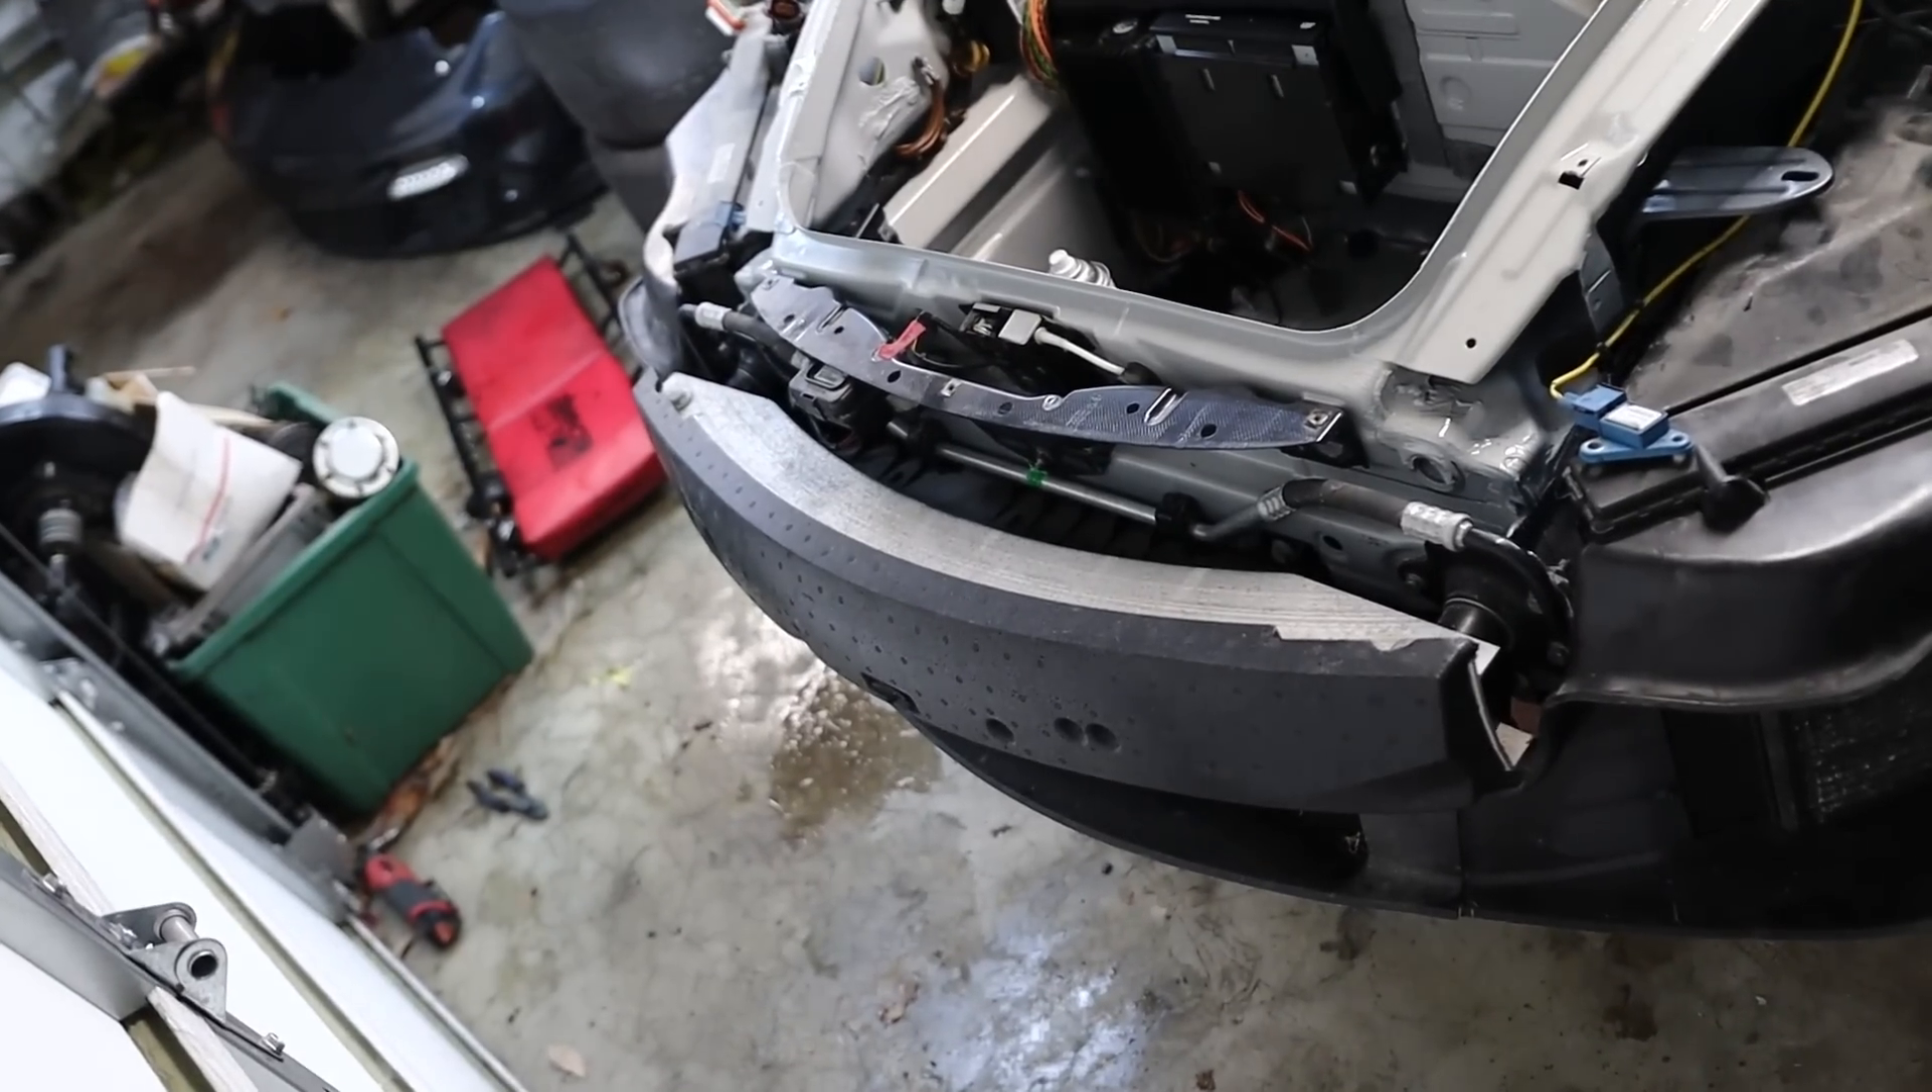With those parts installed i think i can call the front end a wrap really just needs a front bumper installed on there.